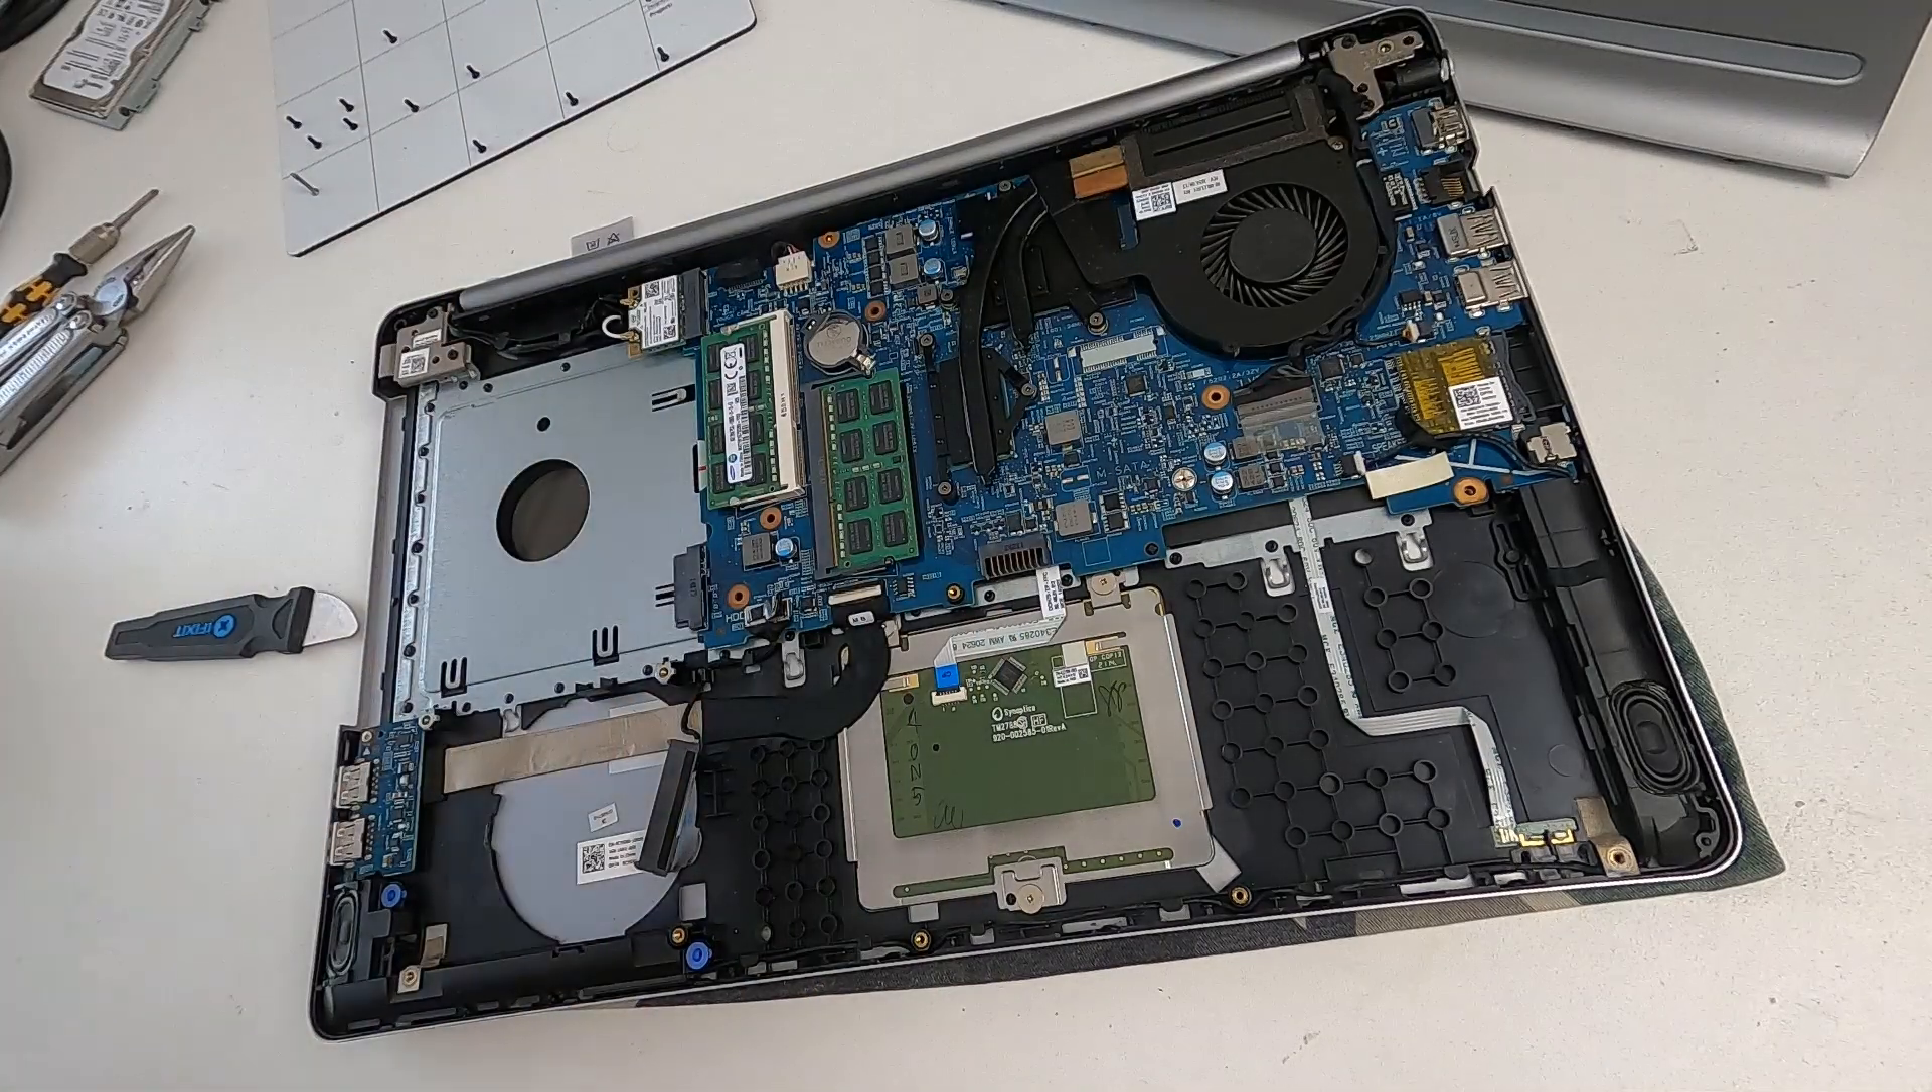So that's the whole back cover off.